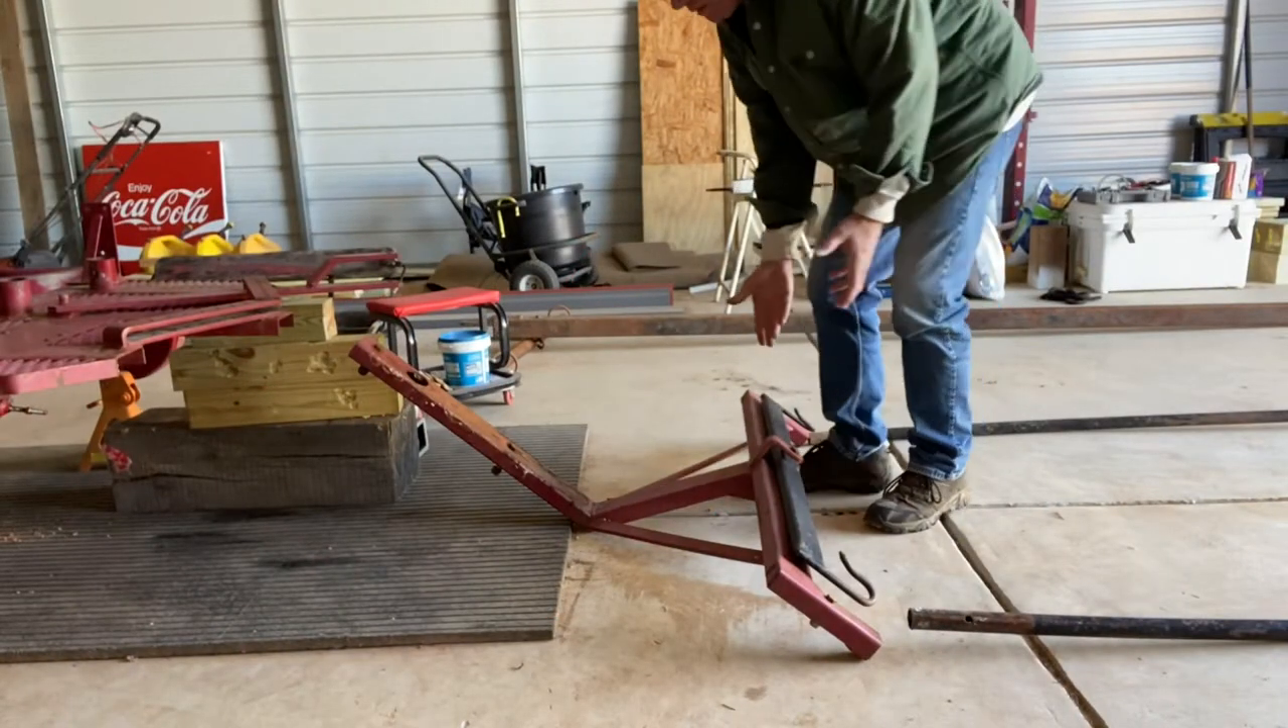This is the shafts right here for a single horse. I don't have the shafts actually on.